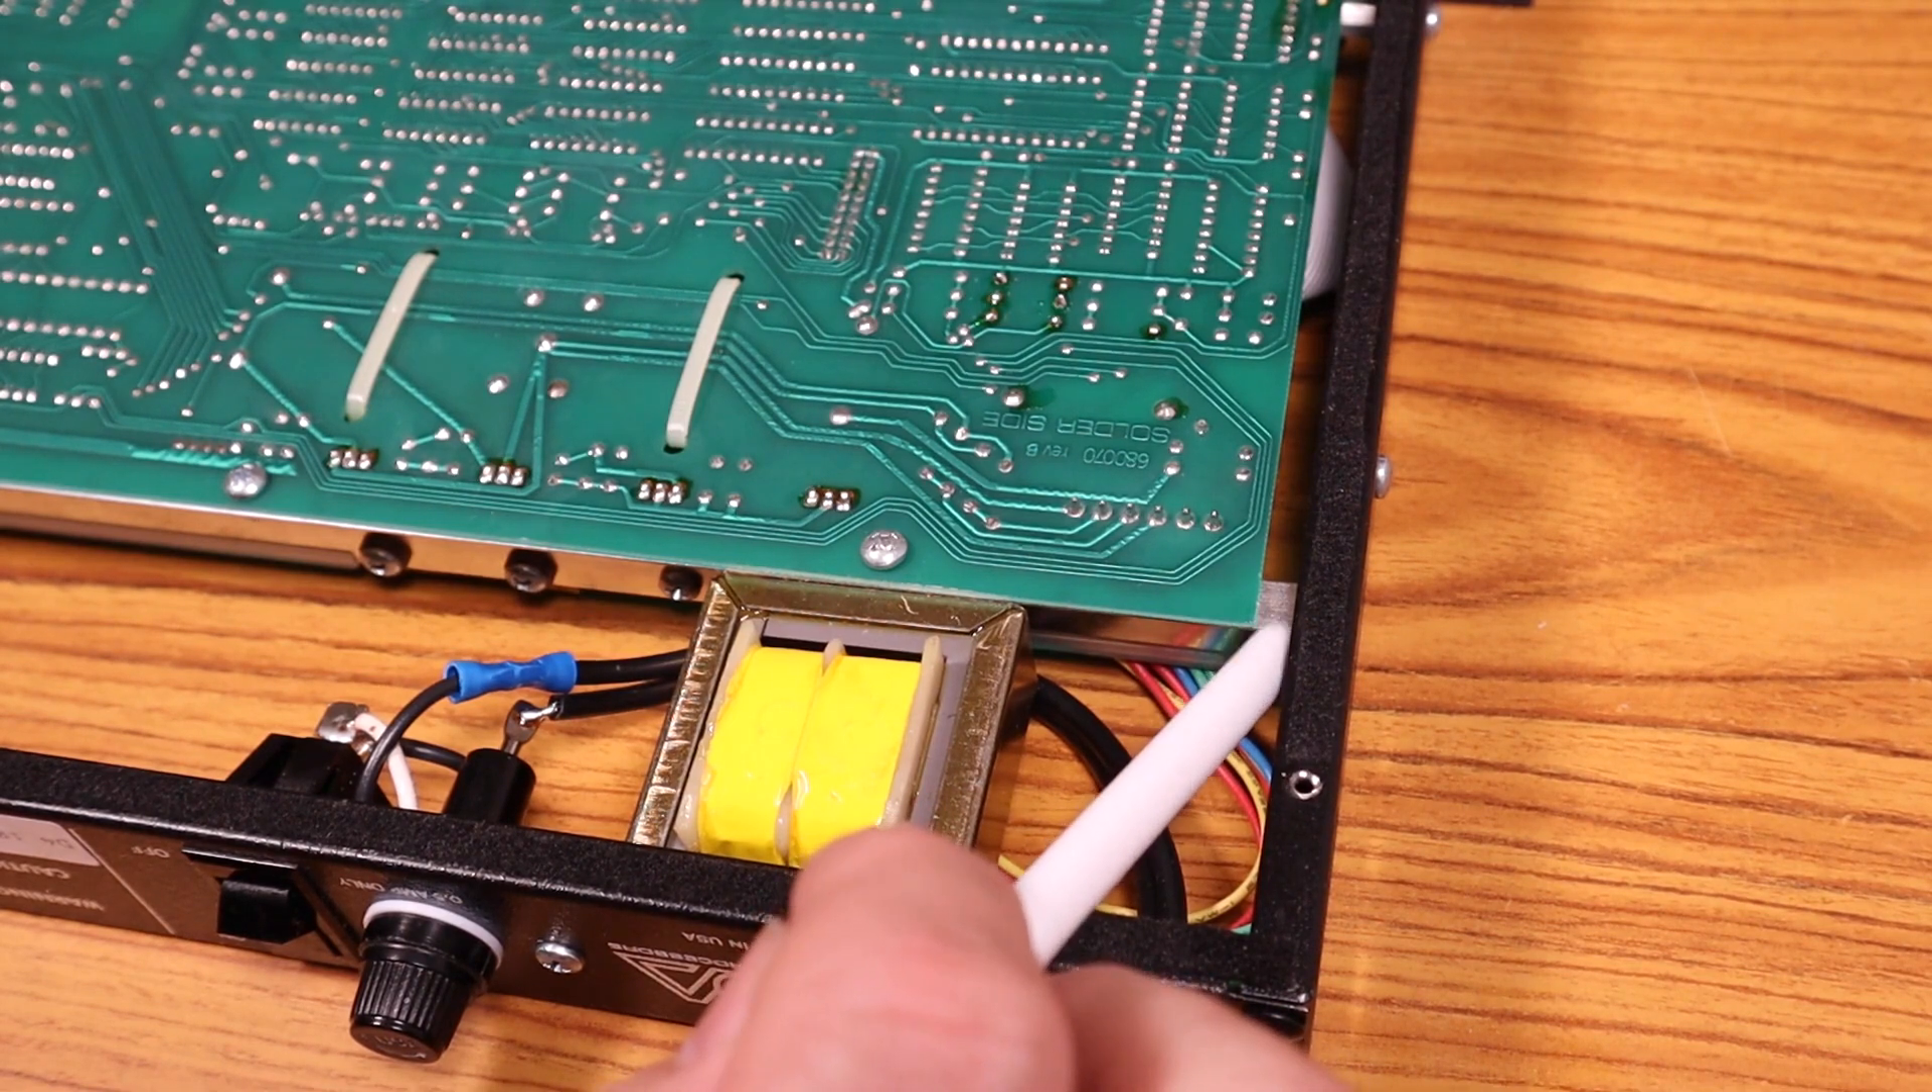Most of the physical vibration is coming from the fact that the top of this transformer is touching where the circuit board is mounted.